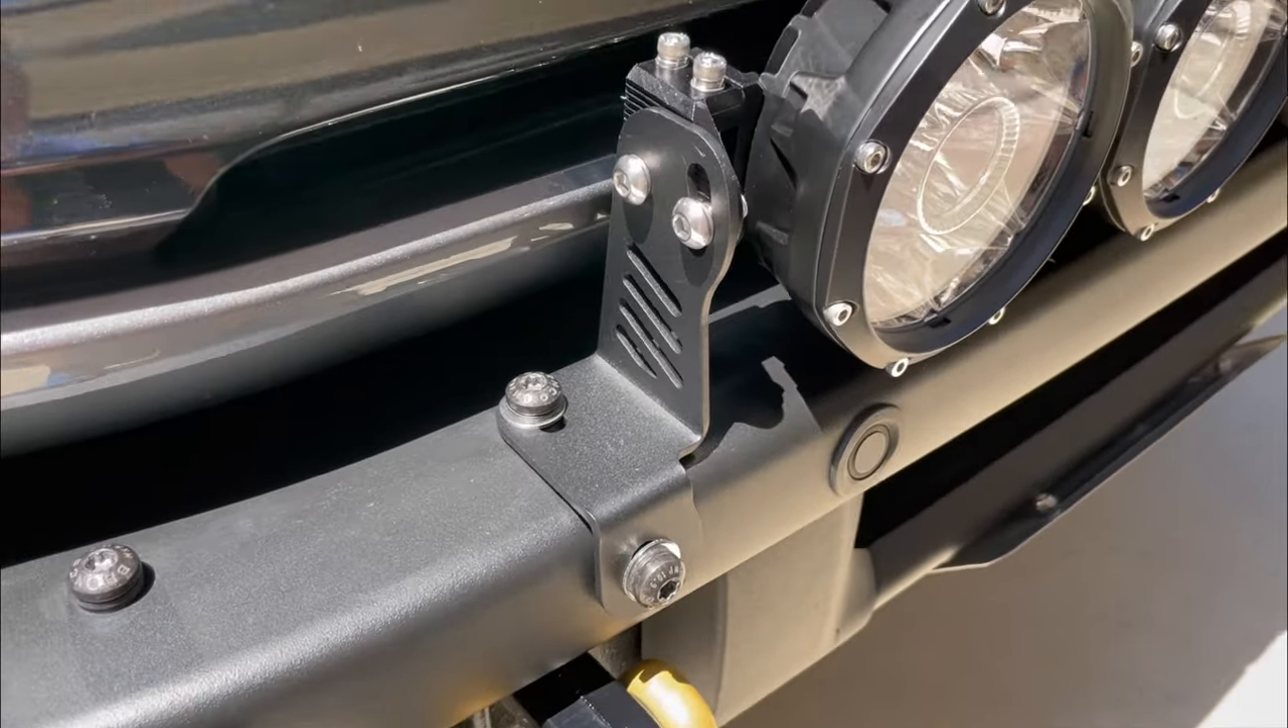This is what it looks like when the light bar is installed.